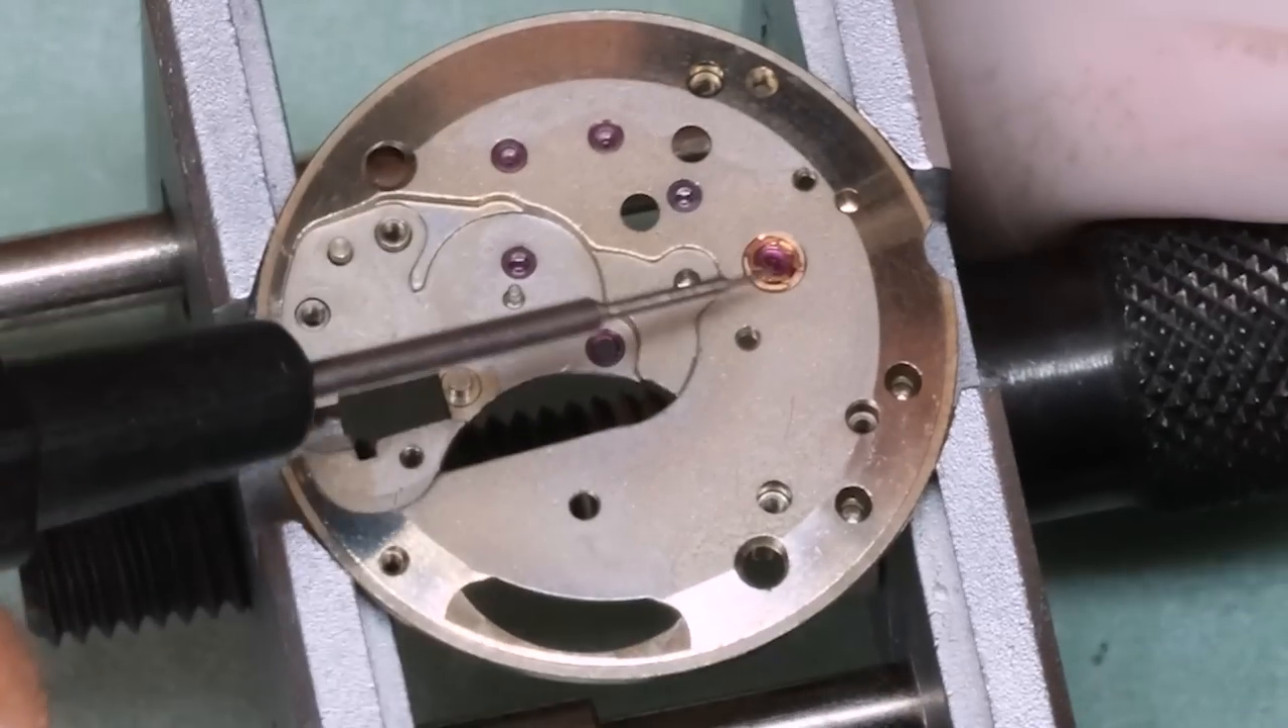Anyway we managed to strip down most of the movement.